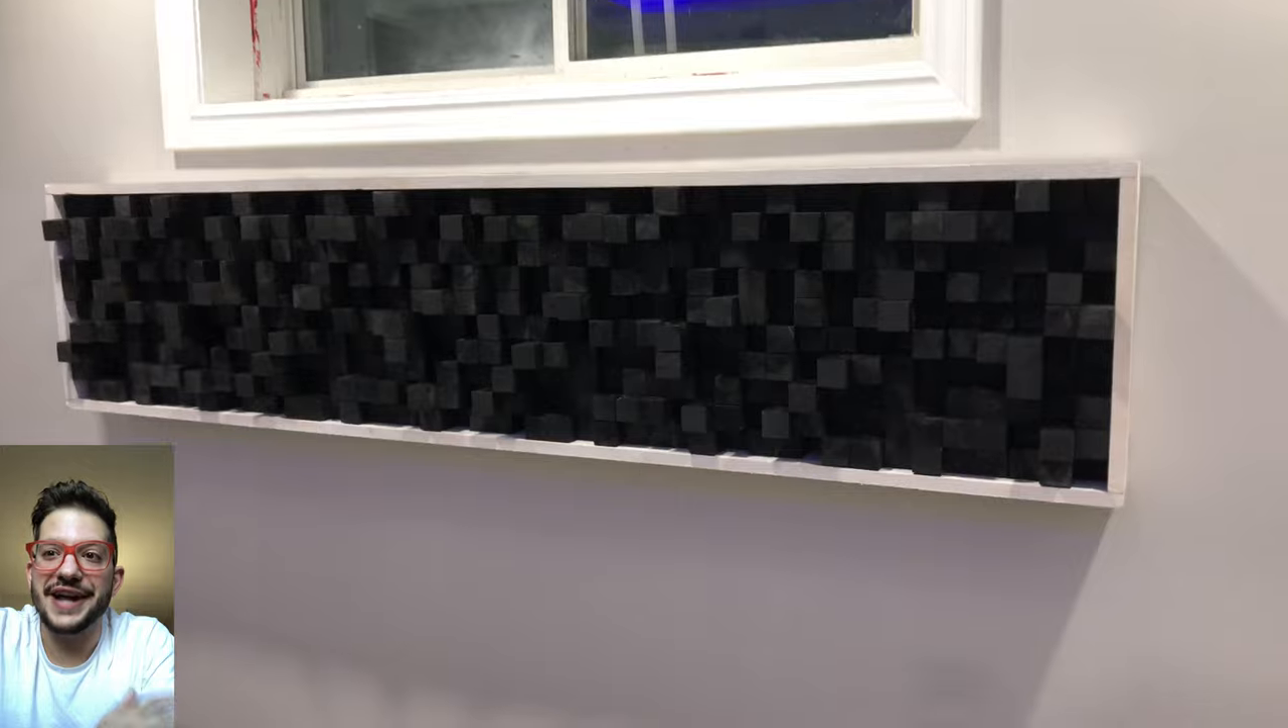And there is our finished product. This diffuser mounted on the client's wall.